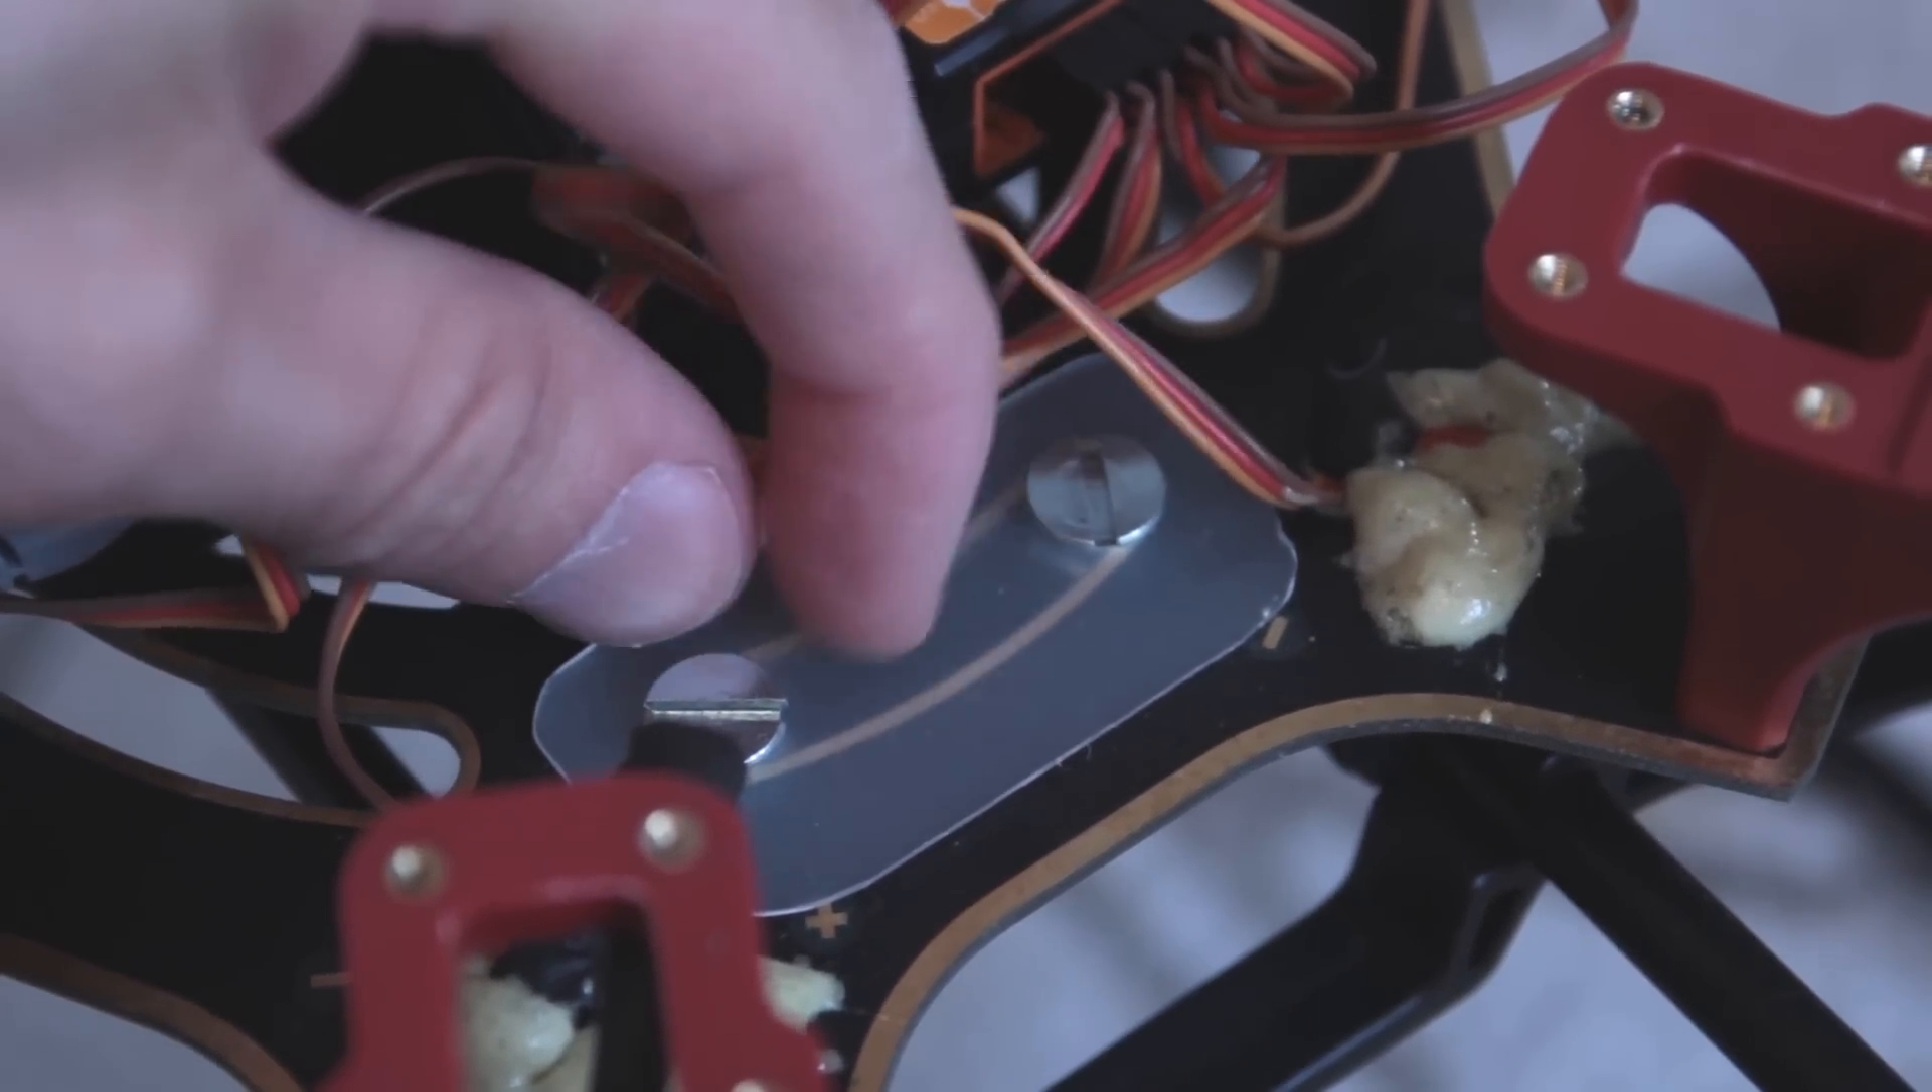Here is the inside of the DJI bottom plate where you can see I've used a piece of strong plastic to distribute the weight and I've put the bolts through it.